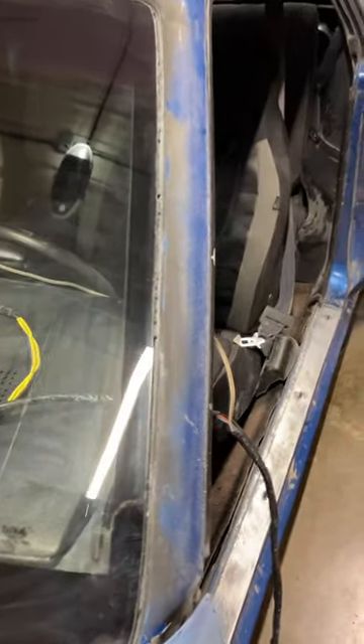Well now I got the new windshield in there's no cracks no nothing.